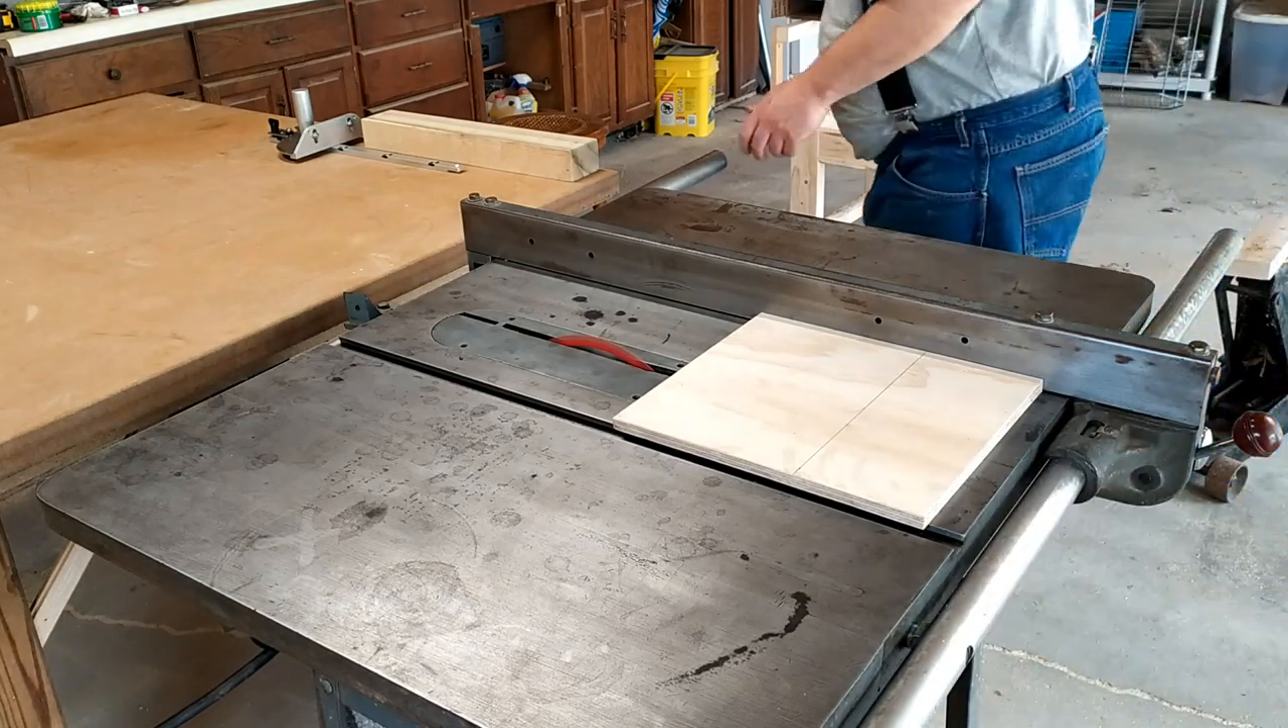I know there's no safety guard in place.